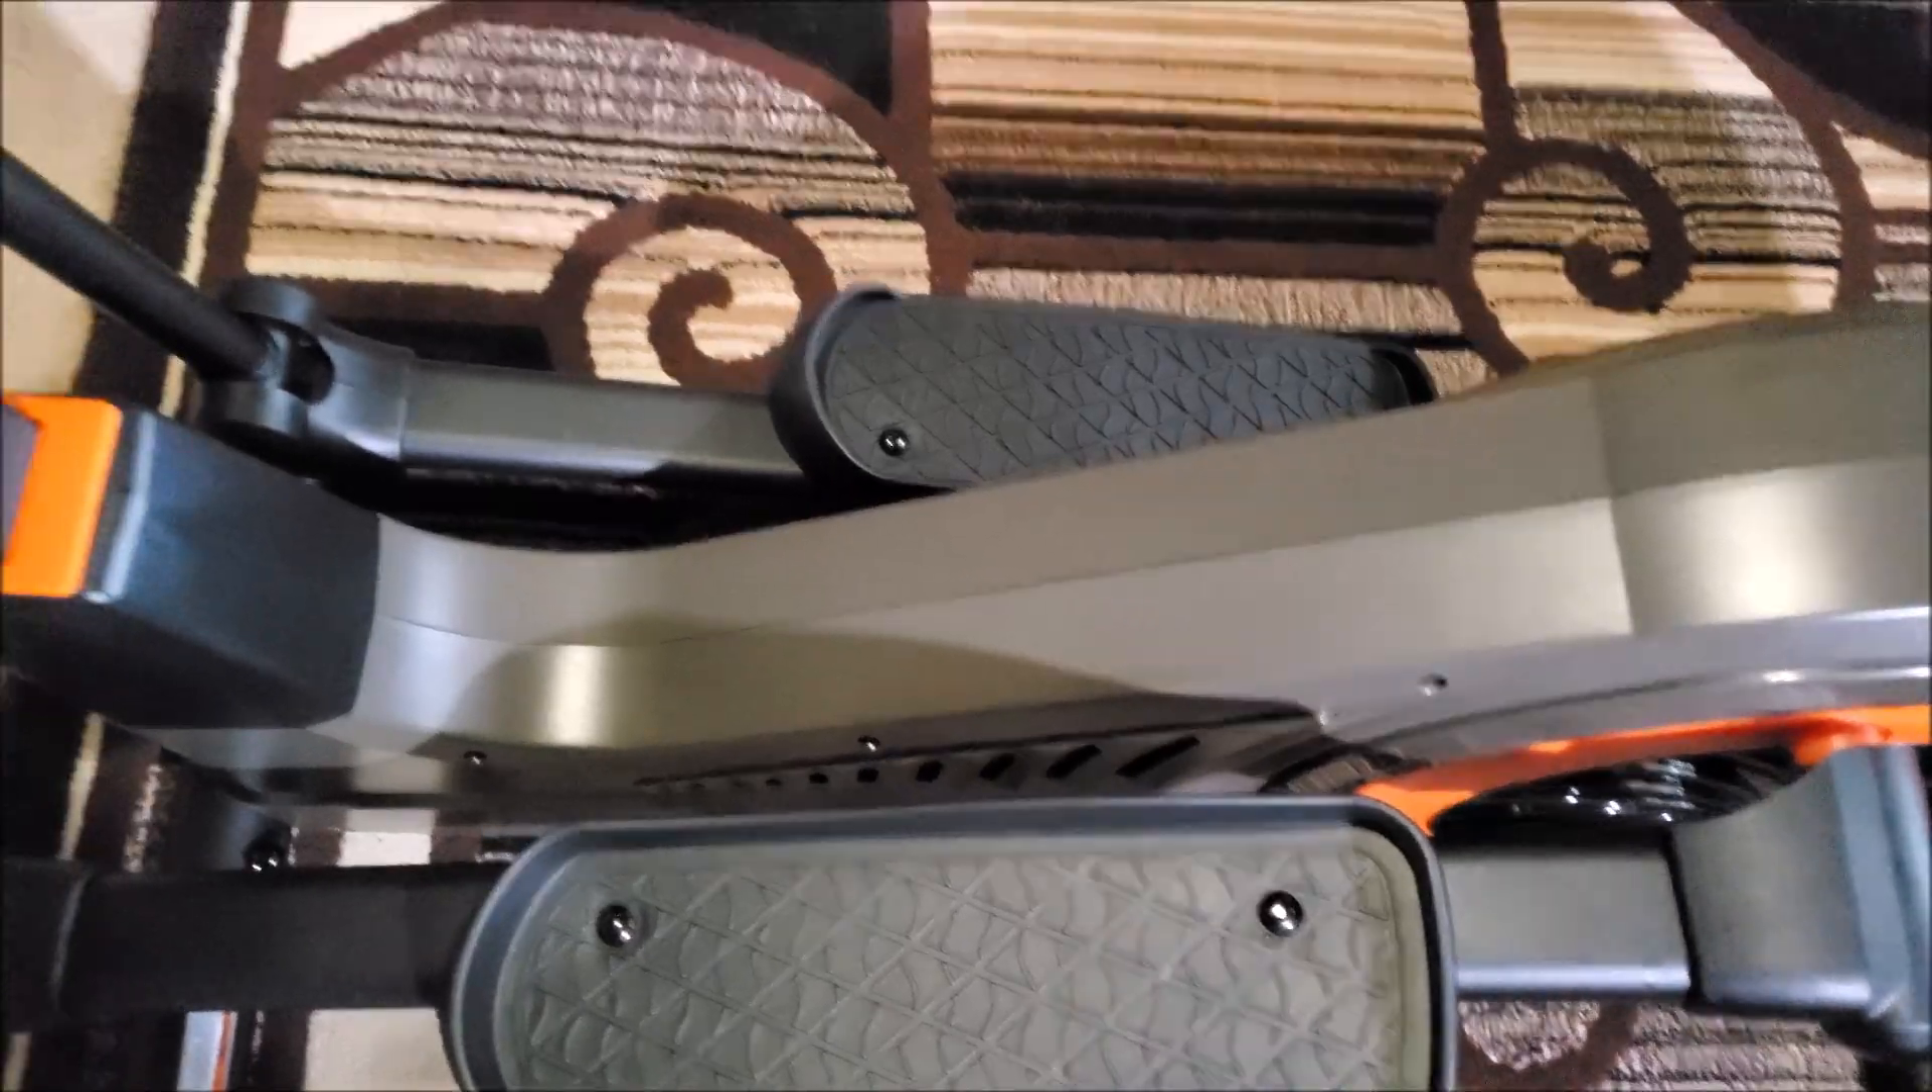So we got the pedals on. They screw on with those screws. They just screw underneath.